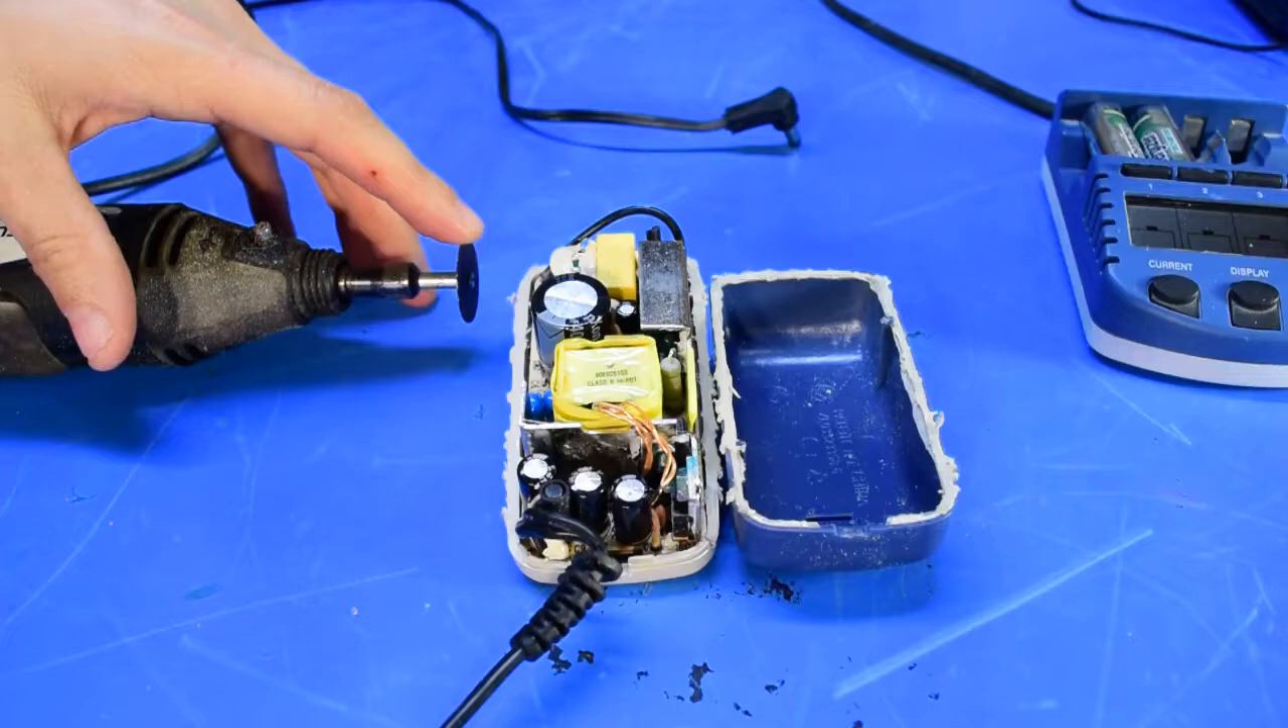Here's a look at the AC adapter with the cover removed.